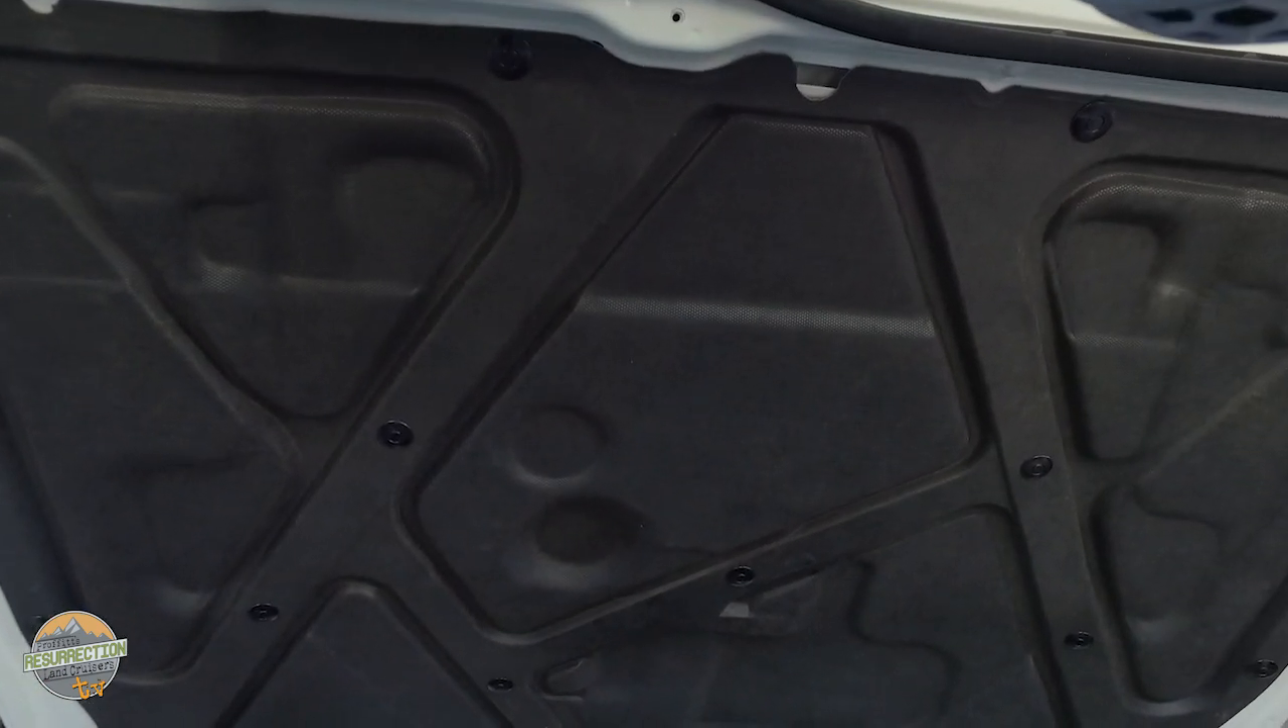To top it off we installed the new hood insulator and that kind of wraps up the whole engine bay.